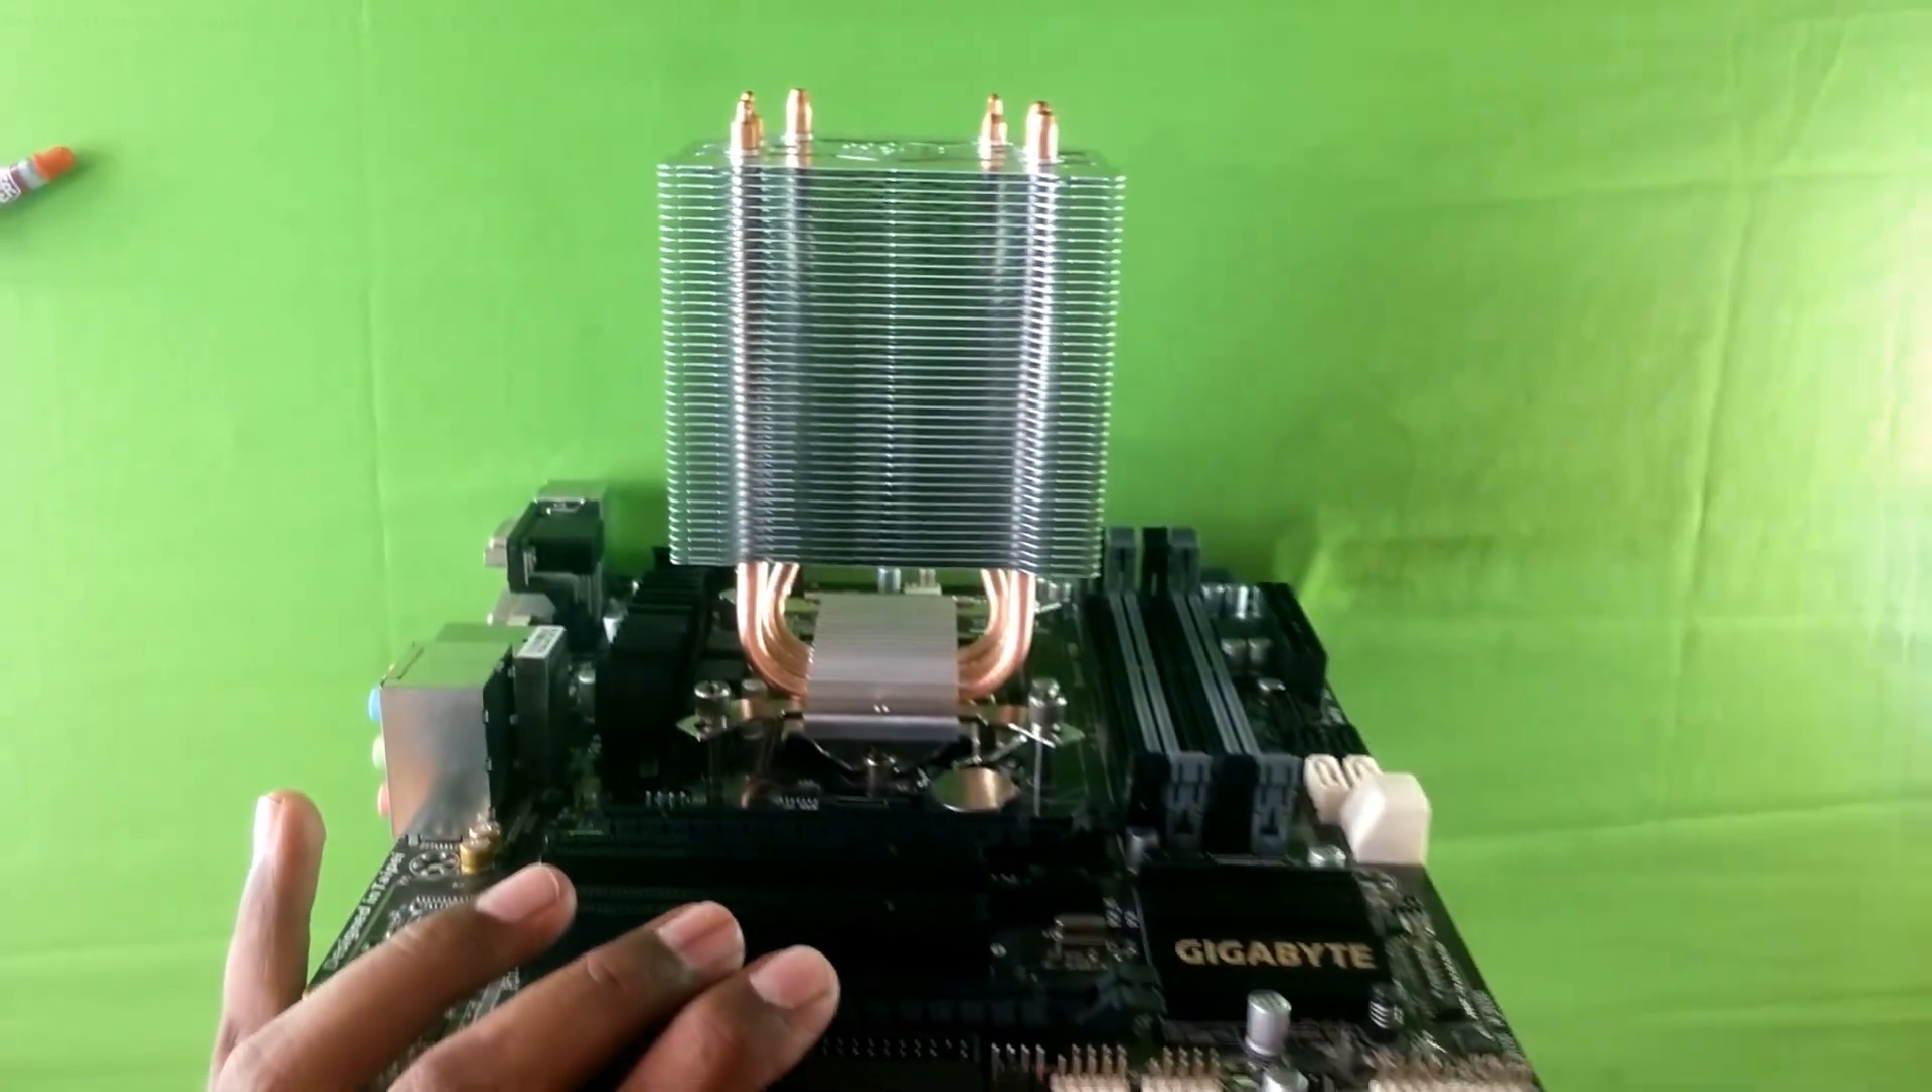Now the only thing left is reinstalling the pwm fan.